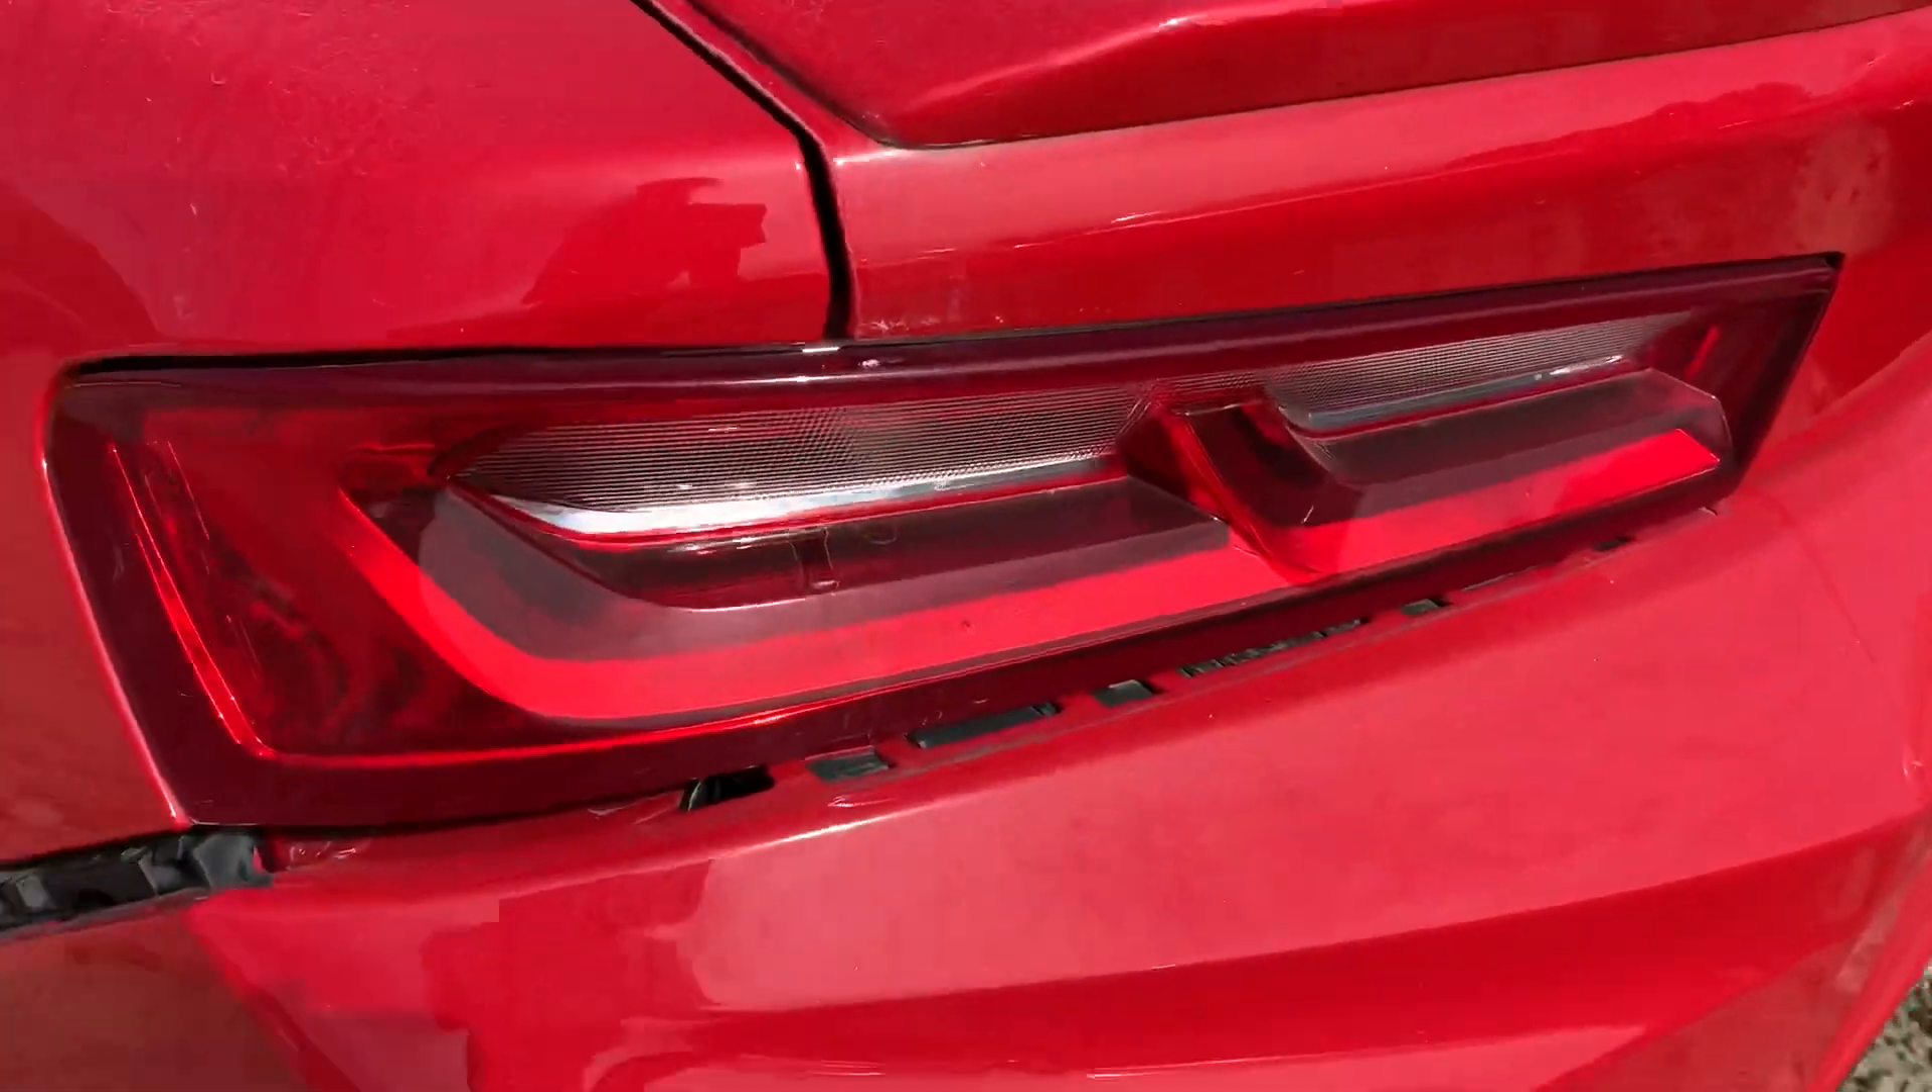We got the bumper kind of coming off right here and right there.